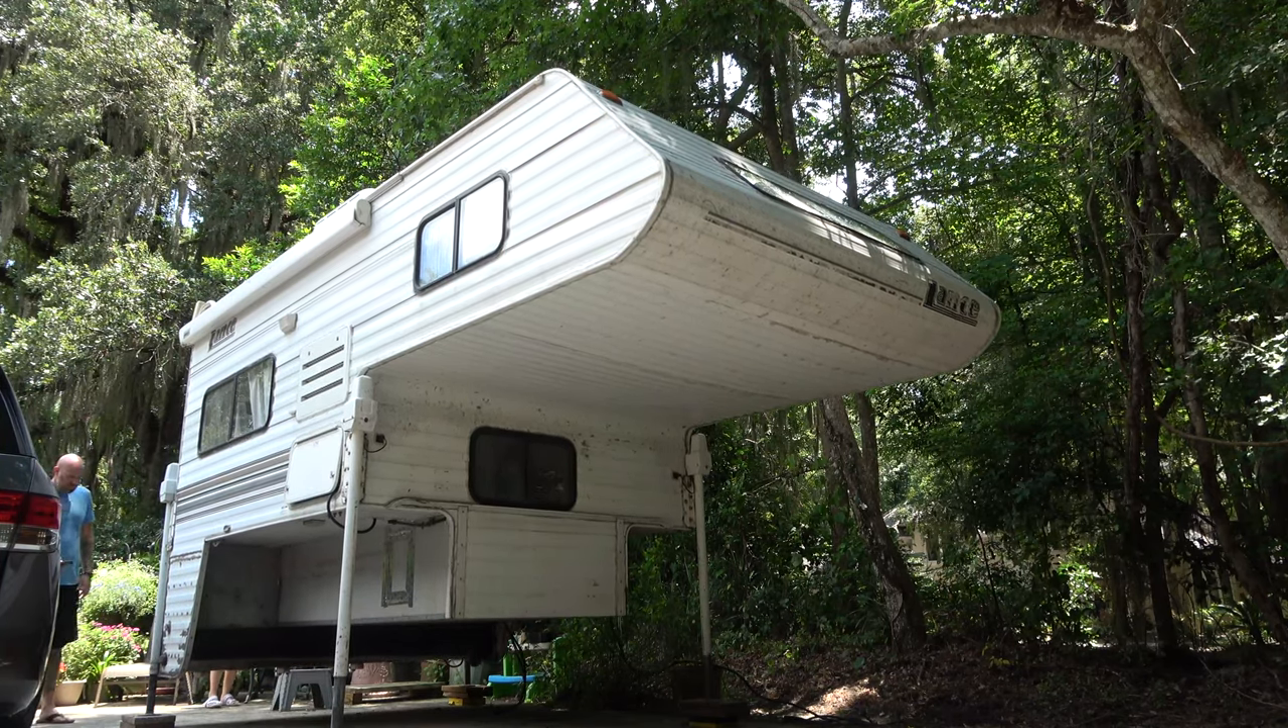Now that the camper's off the truck this is the mess that we're dealing with.